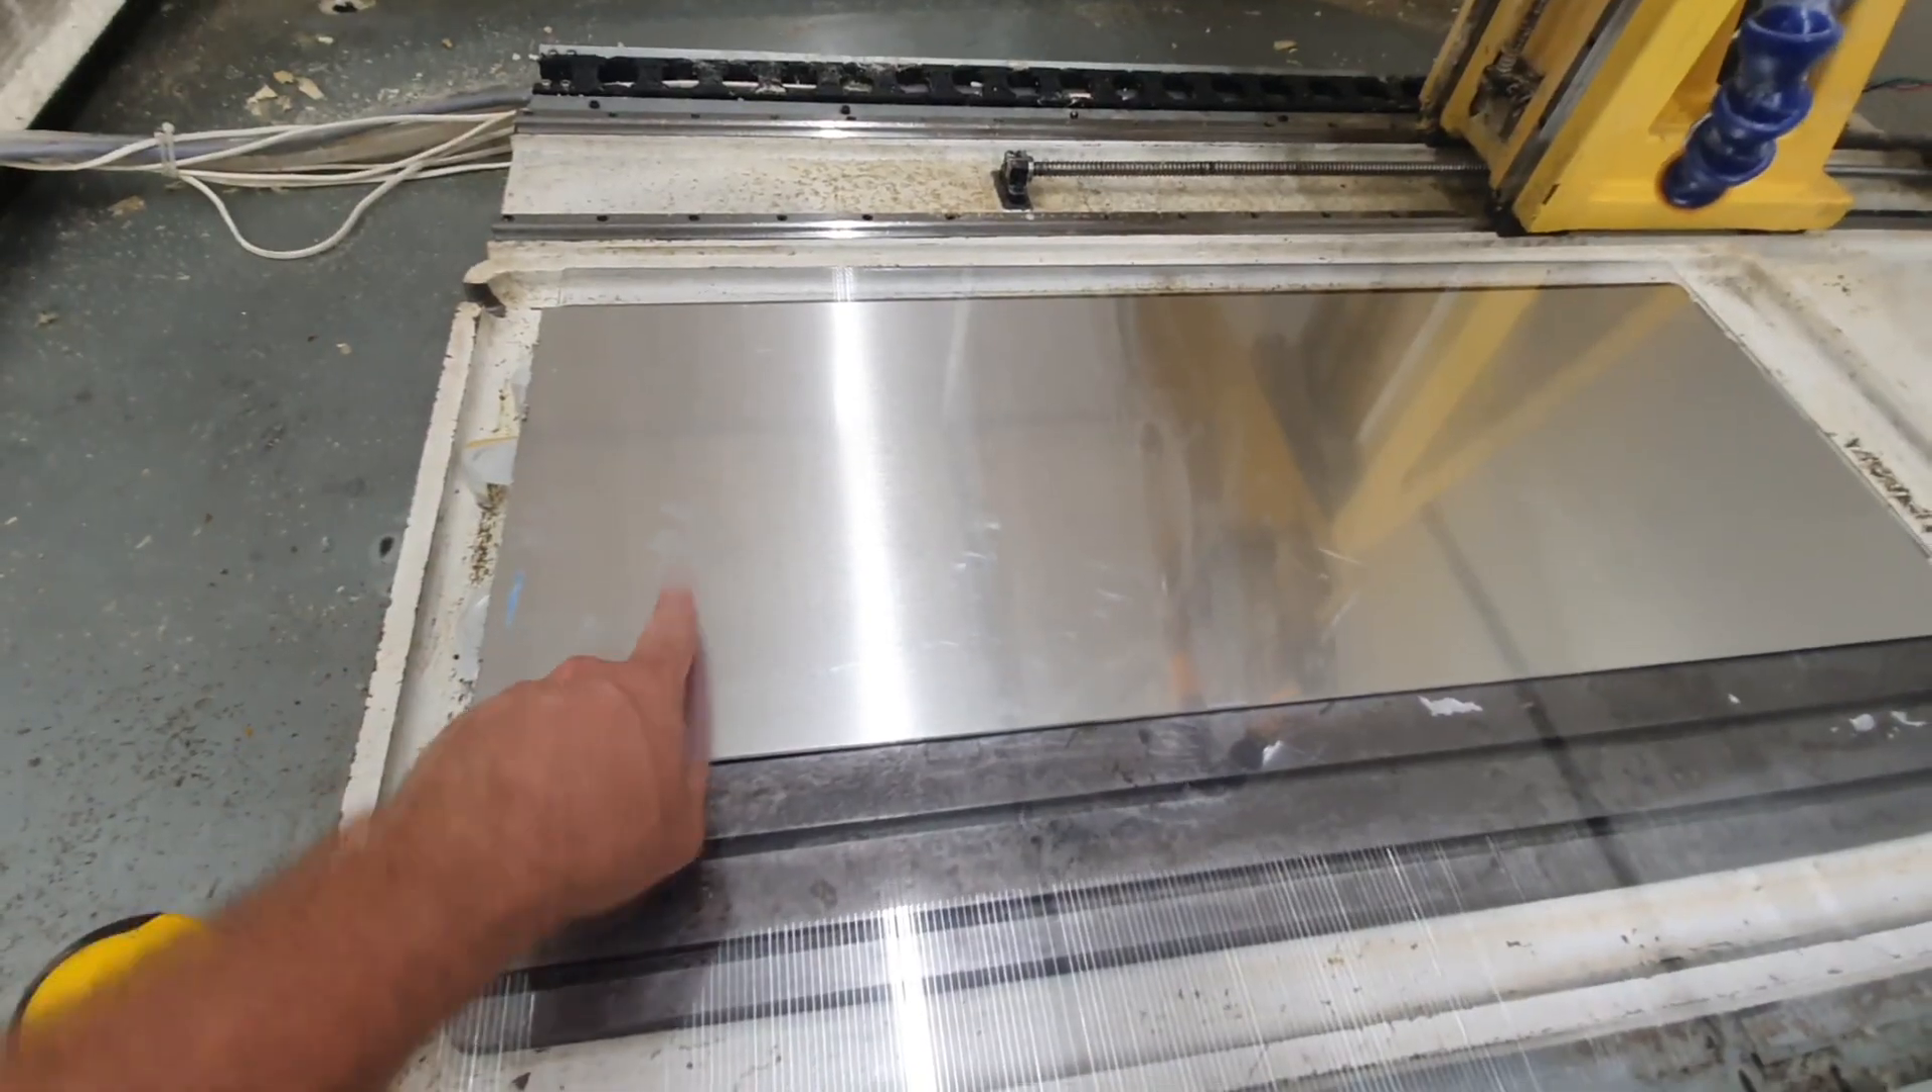La tôle est en place je vais régler les coordonnées 0.